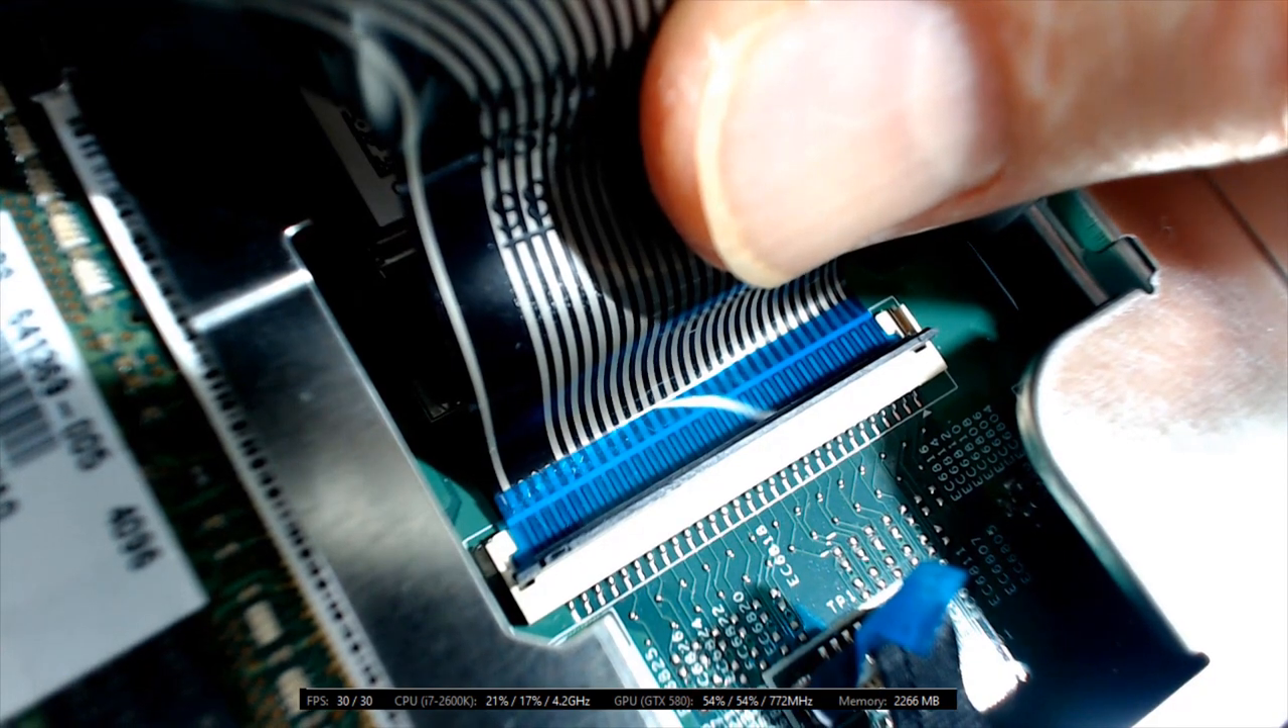Yeah that is a wonderful view and you can see how that light blue line is parallel with the back edge of the ZIF connector.